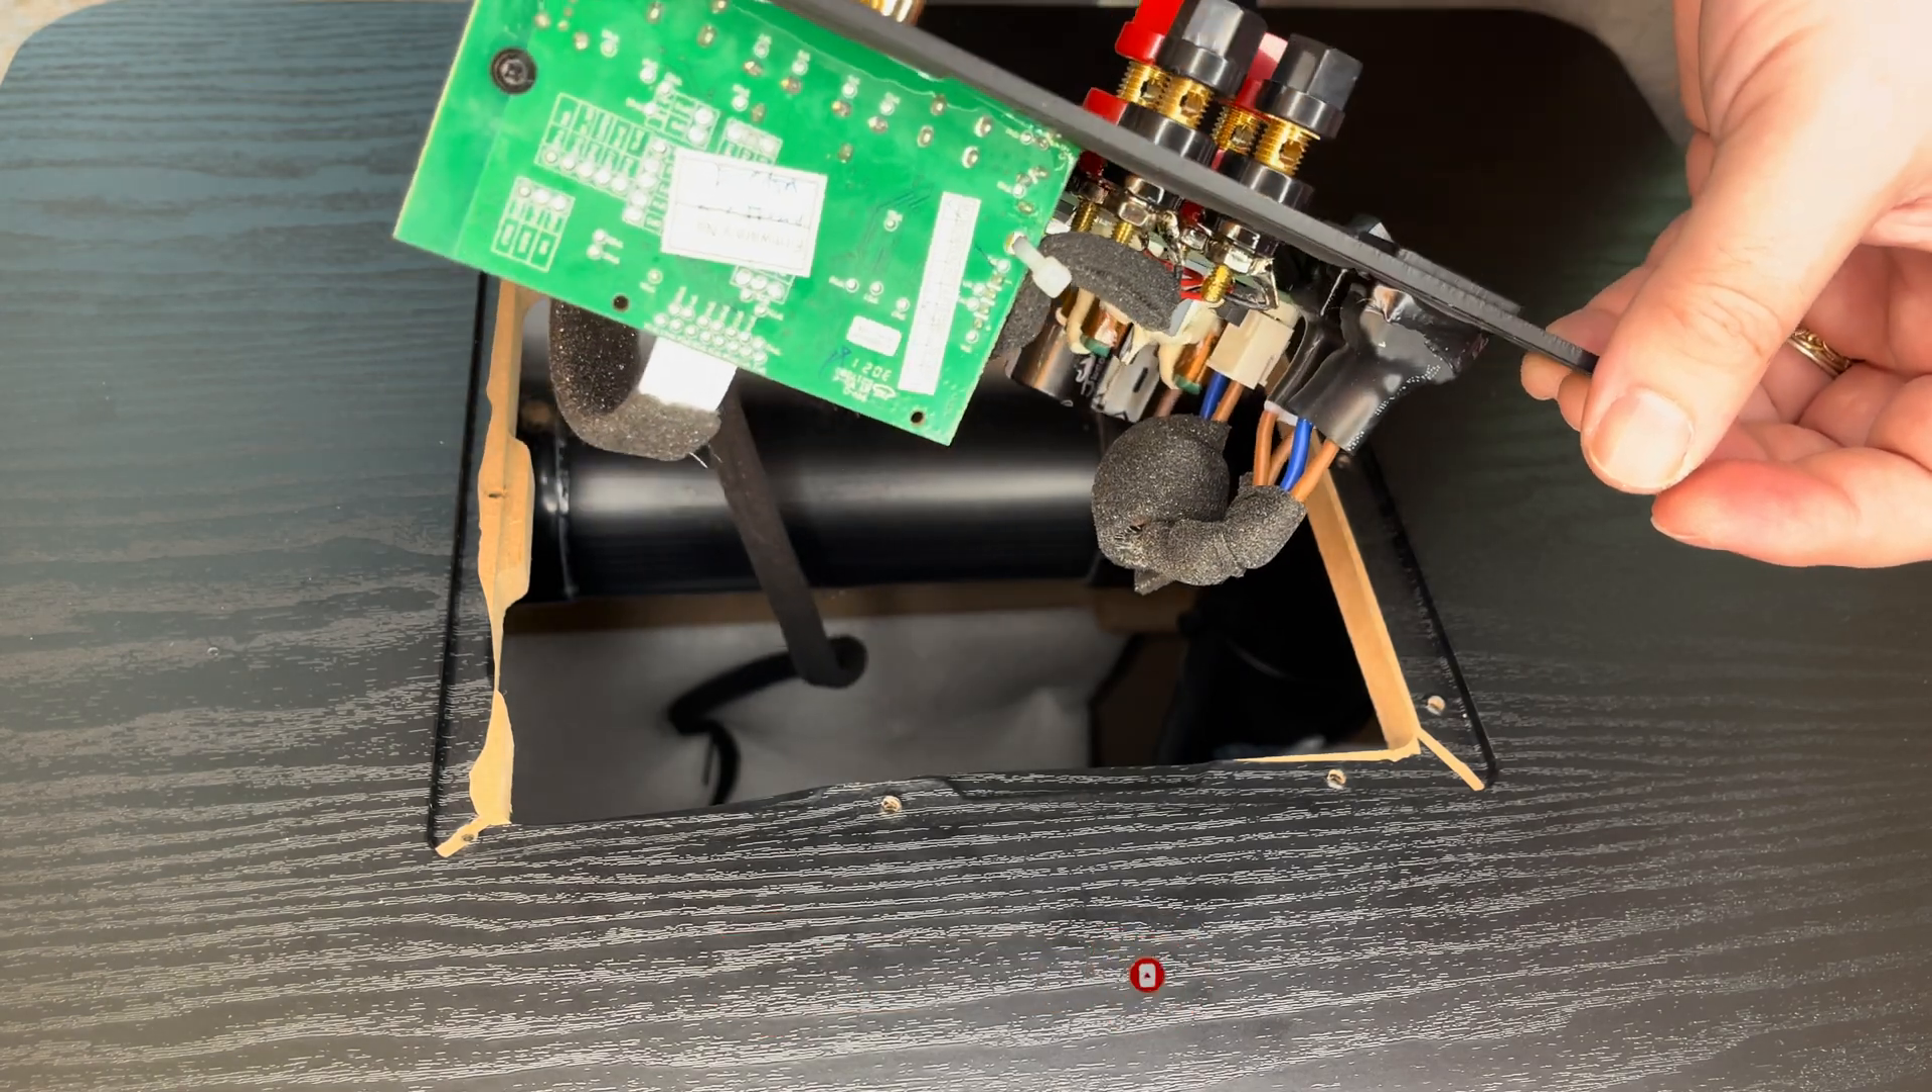What worked in the end for me was to very carefully grab two of the speaker terminals with both hands and lift the amplifier out of the case and there it is, the entire amplifier mounted onto the backplate.